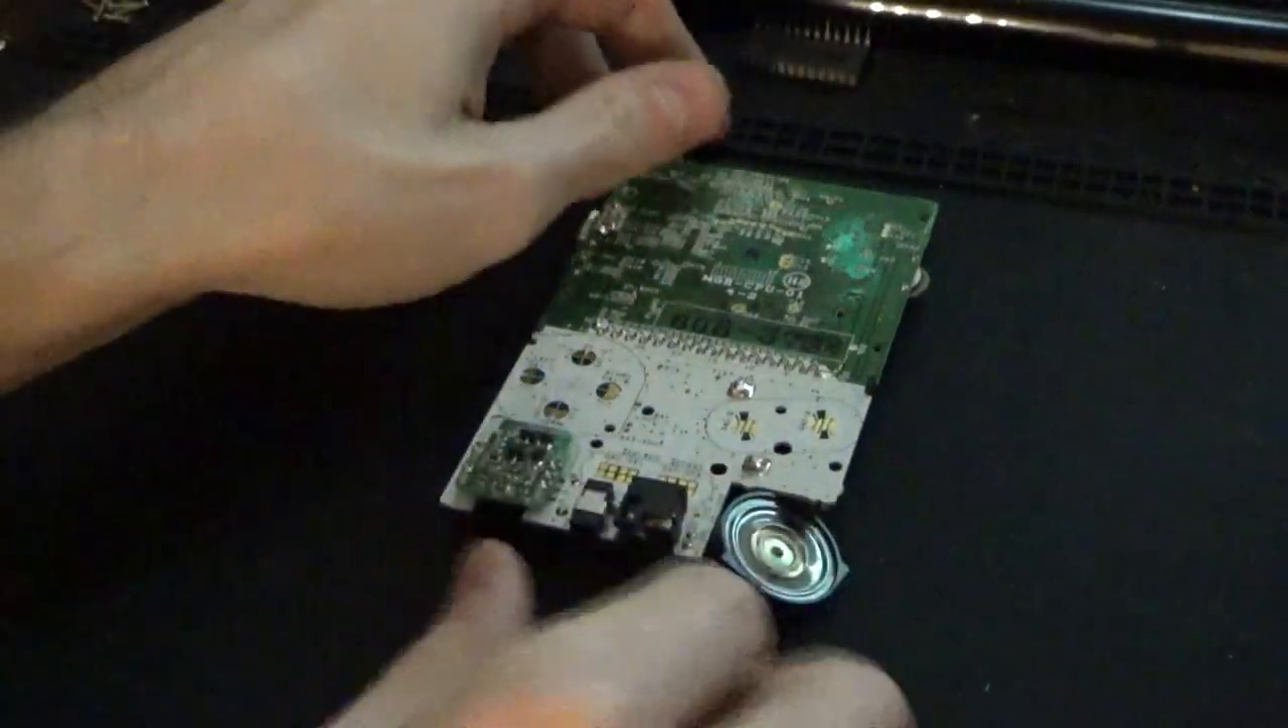Okay so I've got the board back out again.